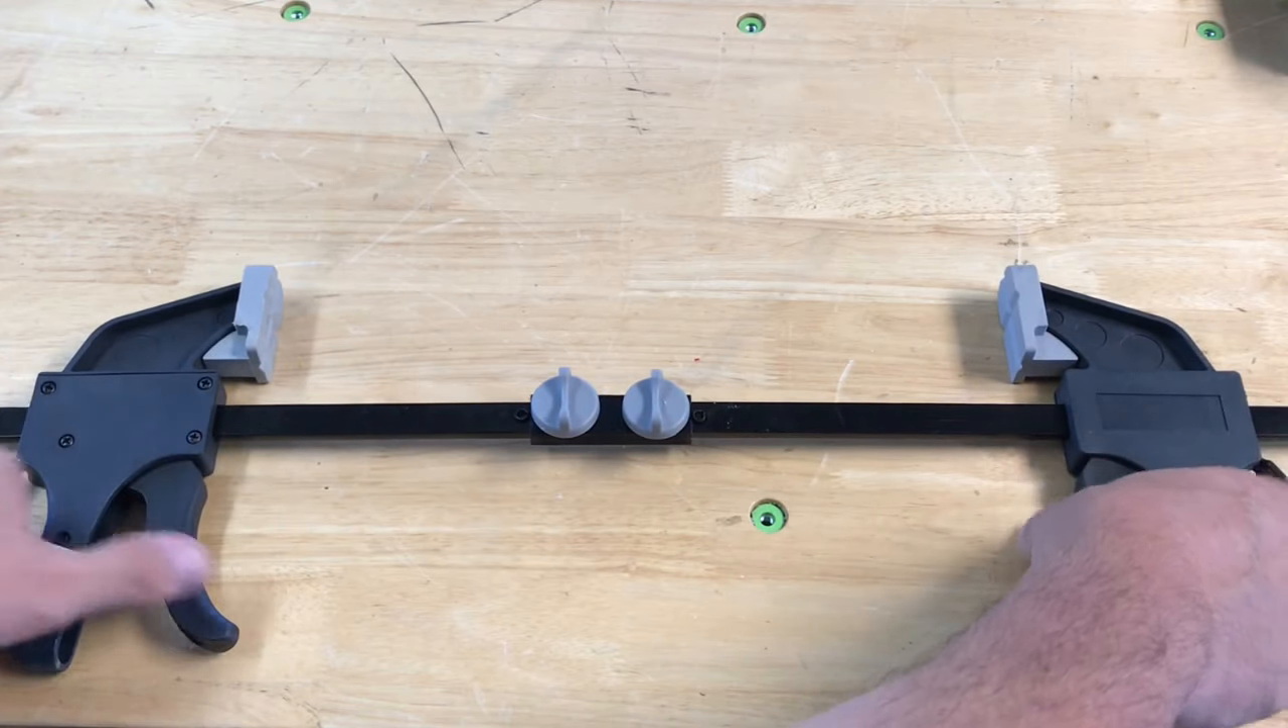So here's the finished modified unit. I got clamps on both sides. The connector in between them.